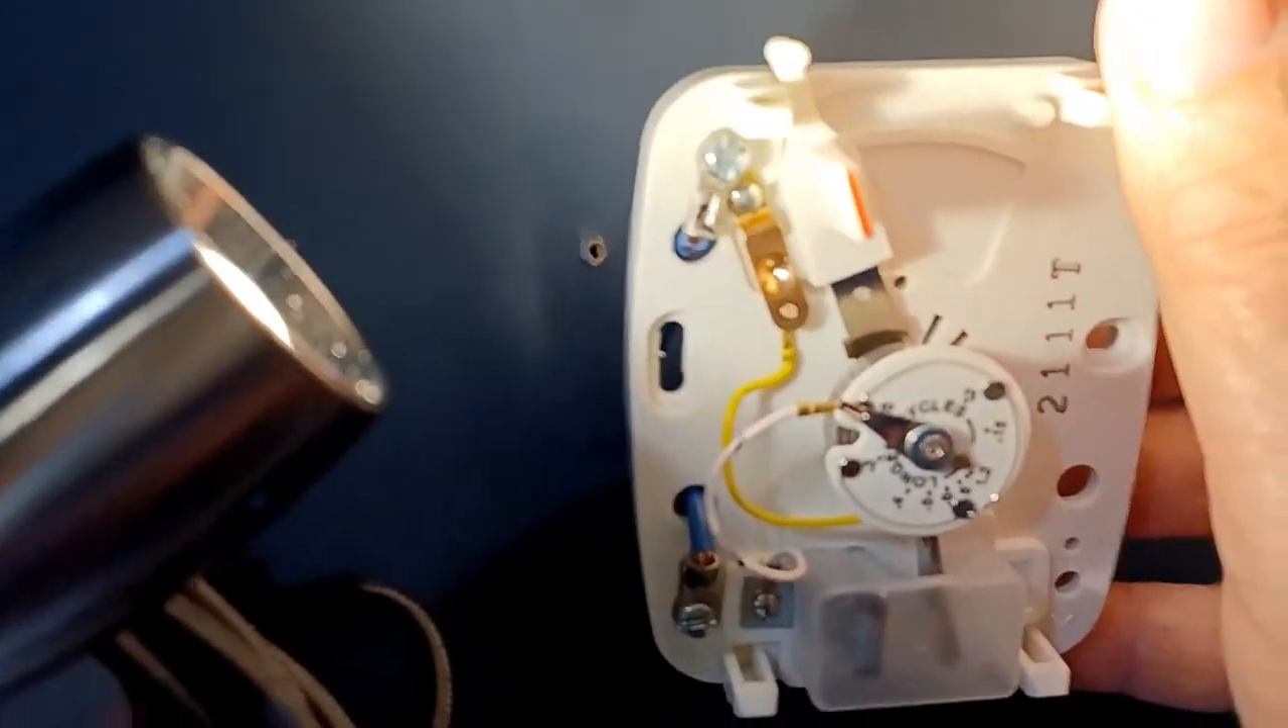So I took off the backing plate and you see it has two wires coming in.